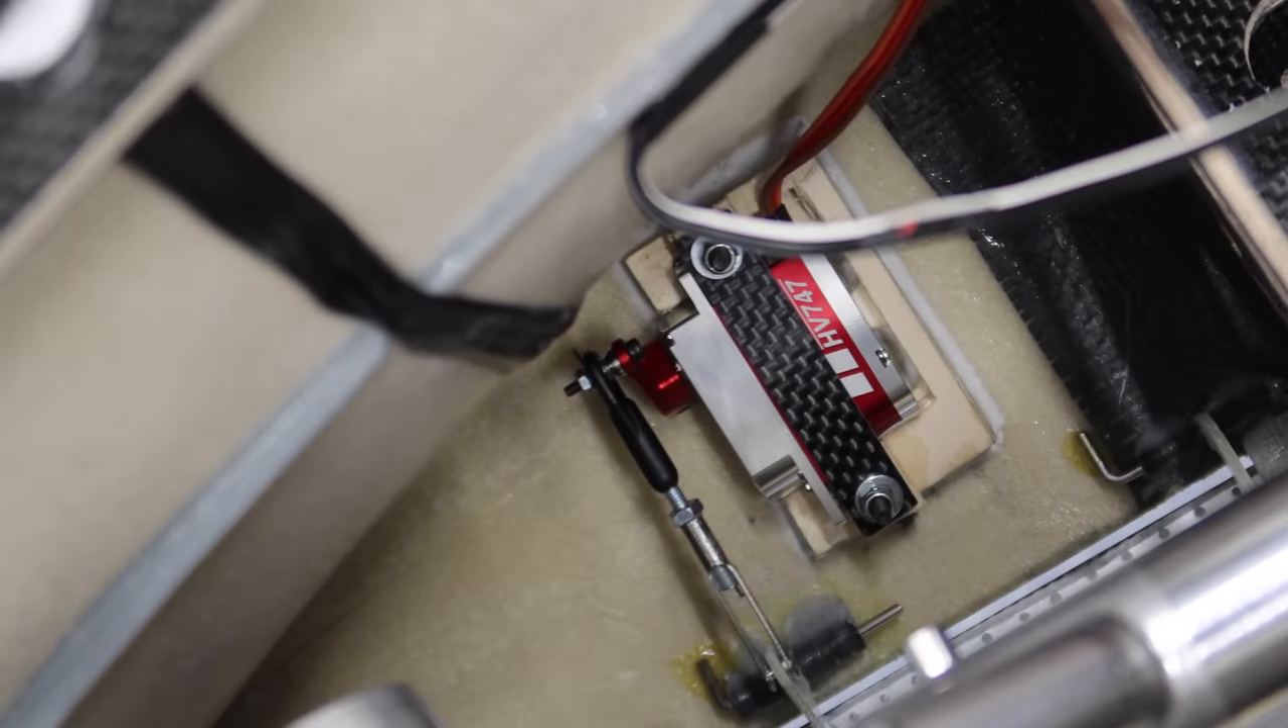So we've got the servo installed there.